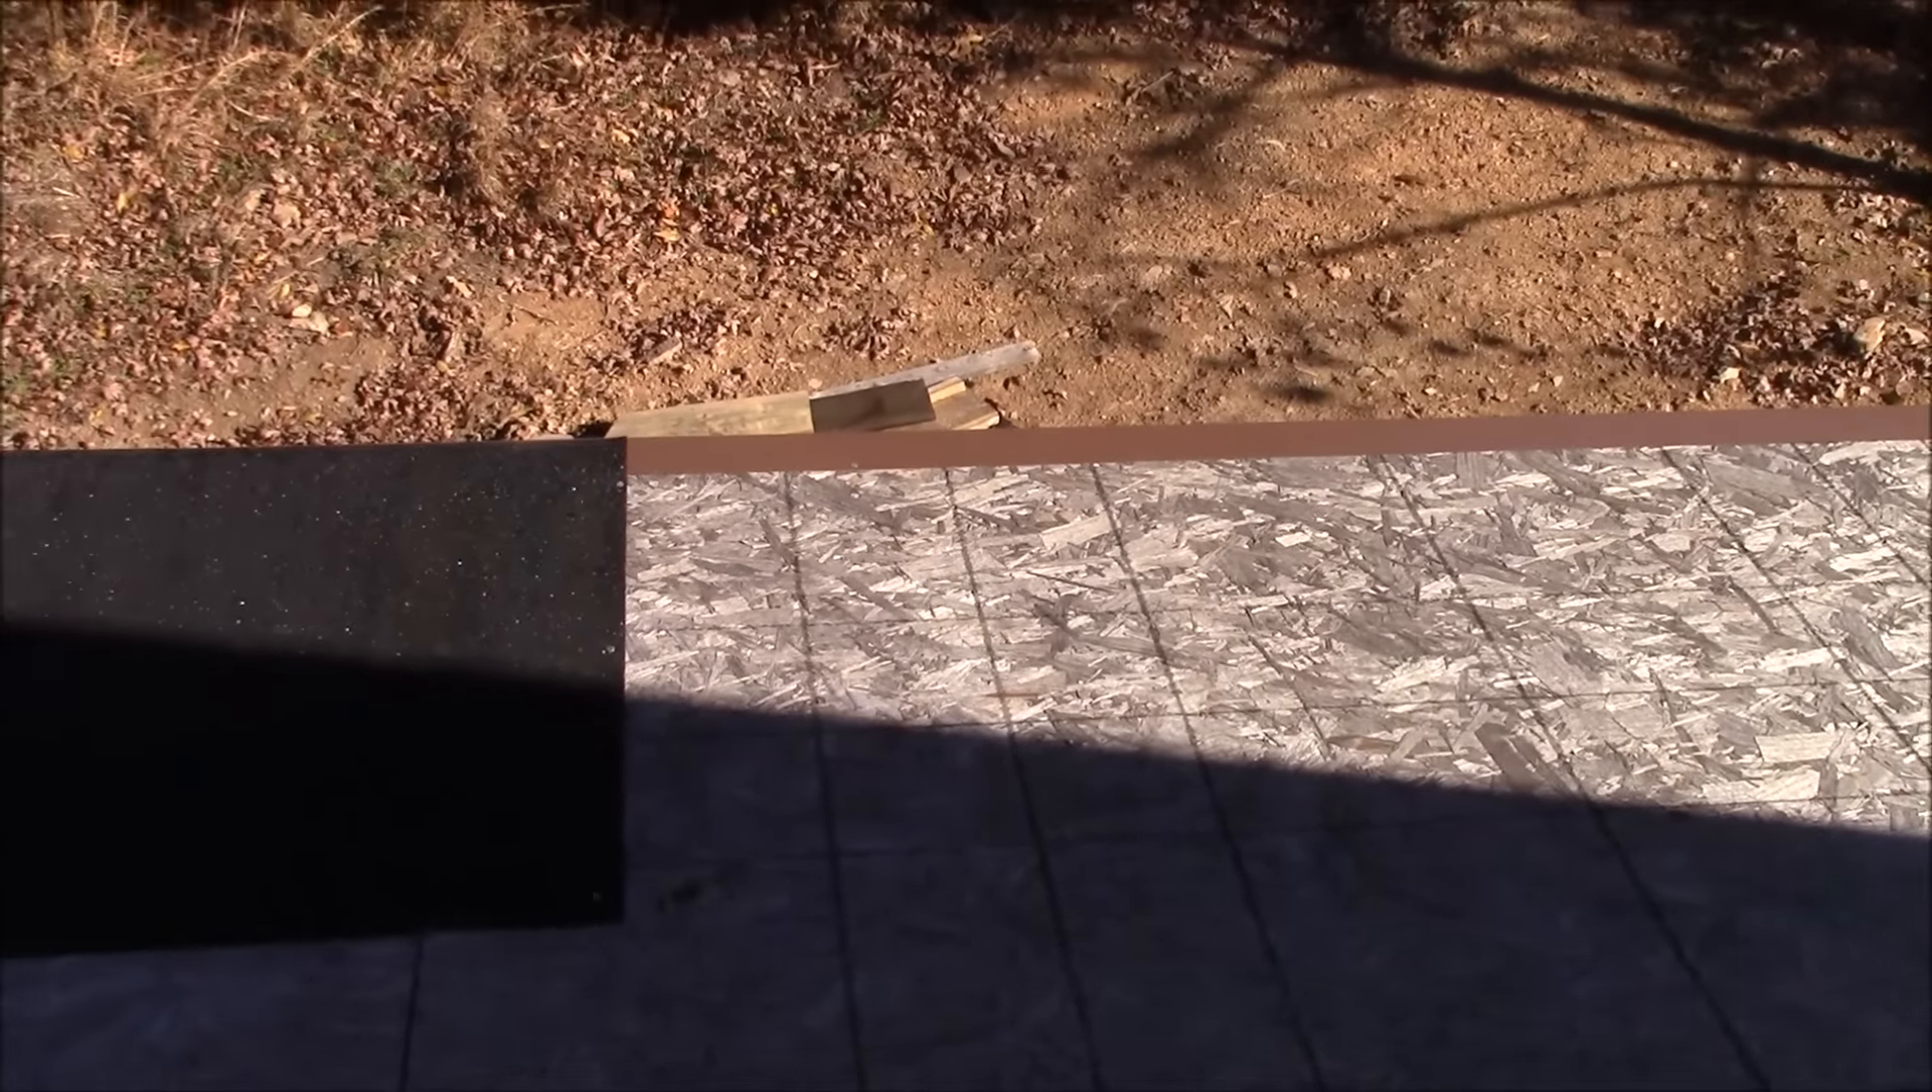Okay you can see there's a little section here that there isn't any ice and water shield on and that's because I have run out of it.